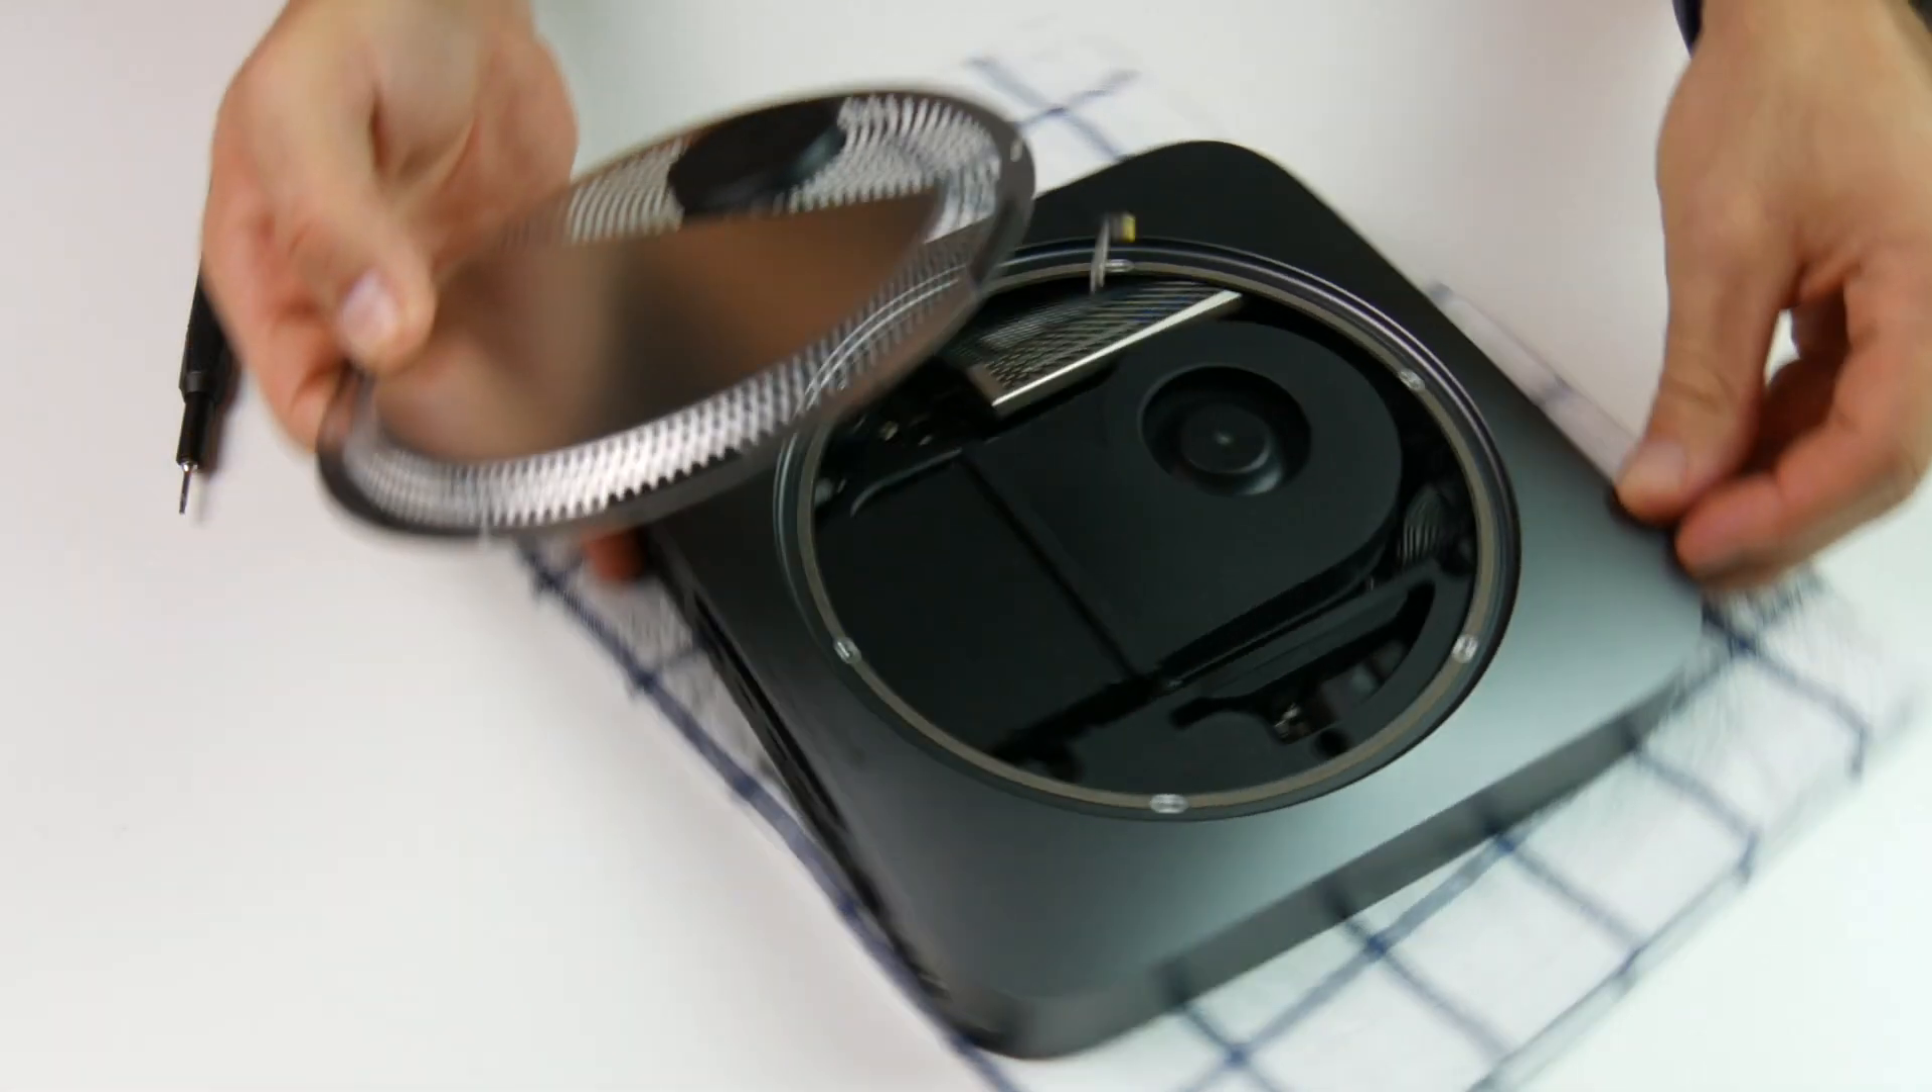Et c'est quasiment fini. Maintenant, il nous reste à refixer le couvercle.